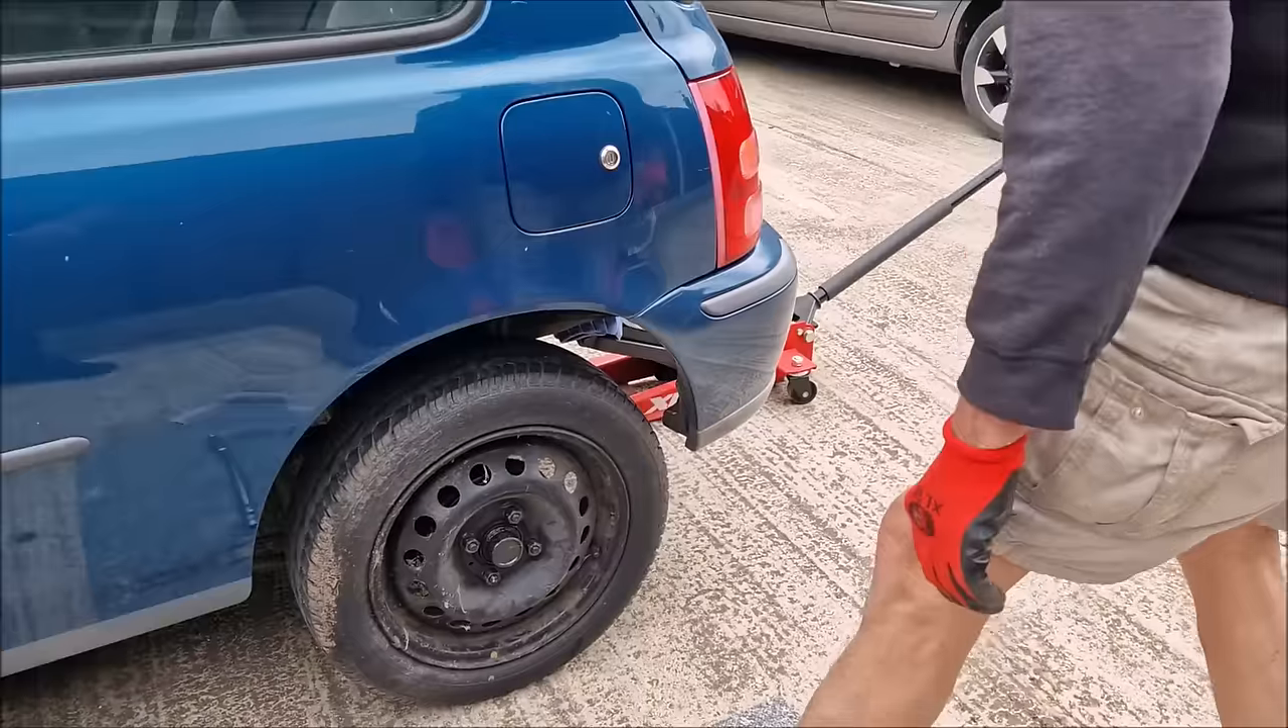With those wheel trims off, it doesn't half make the wheels look small.